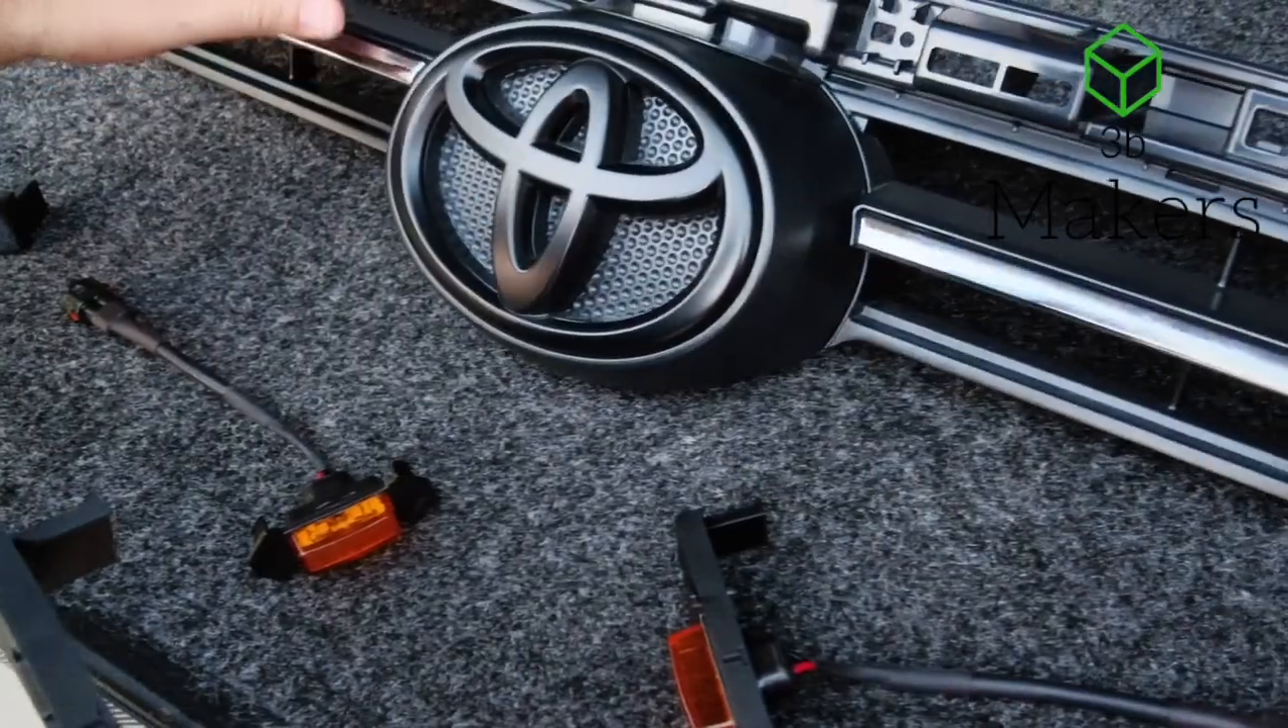We have removed this radiator grill assembly for demonstration purposes.